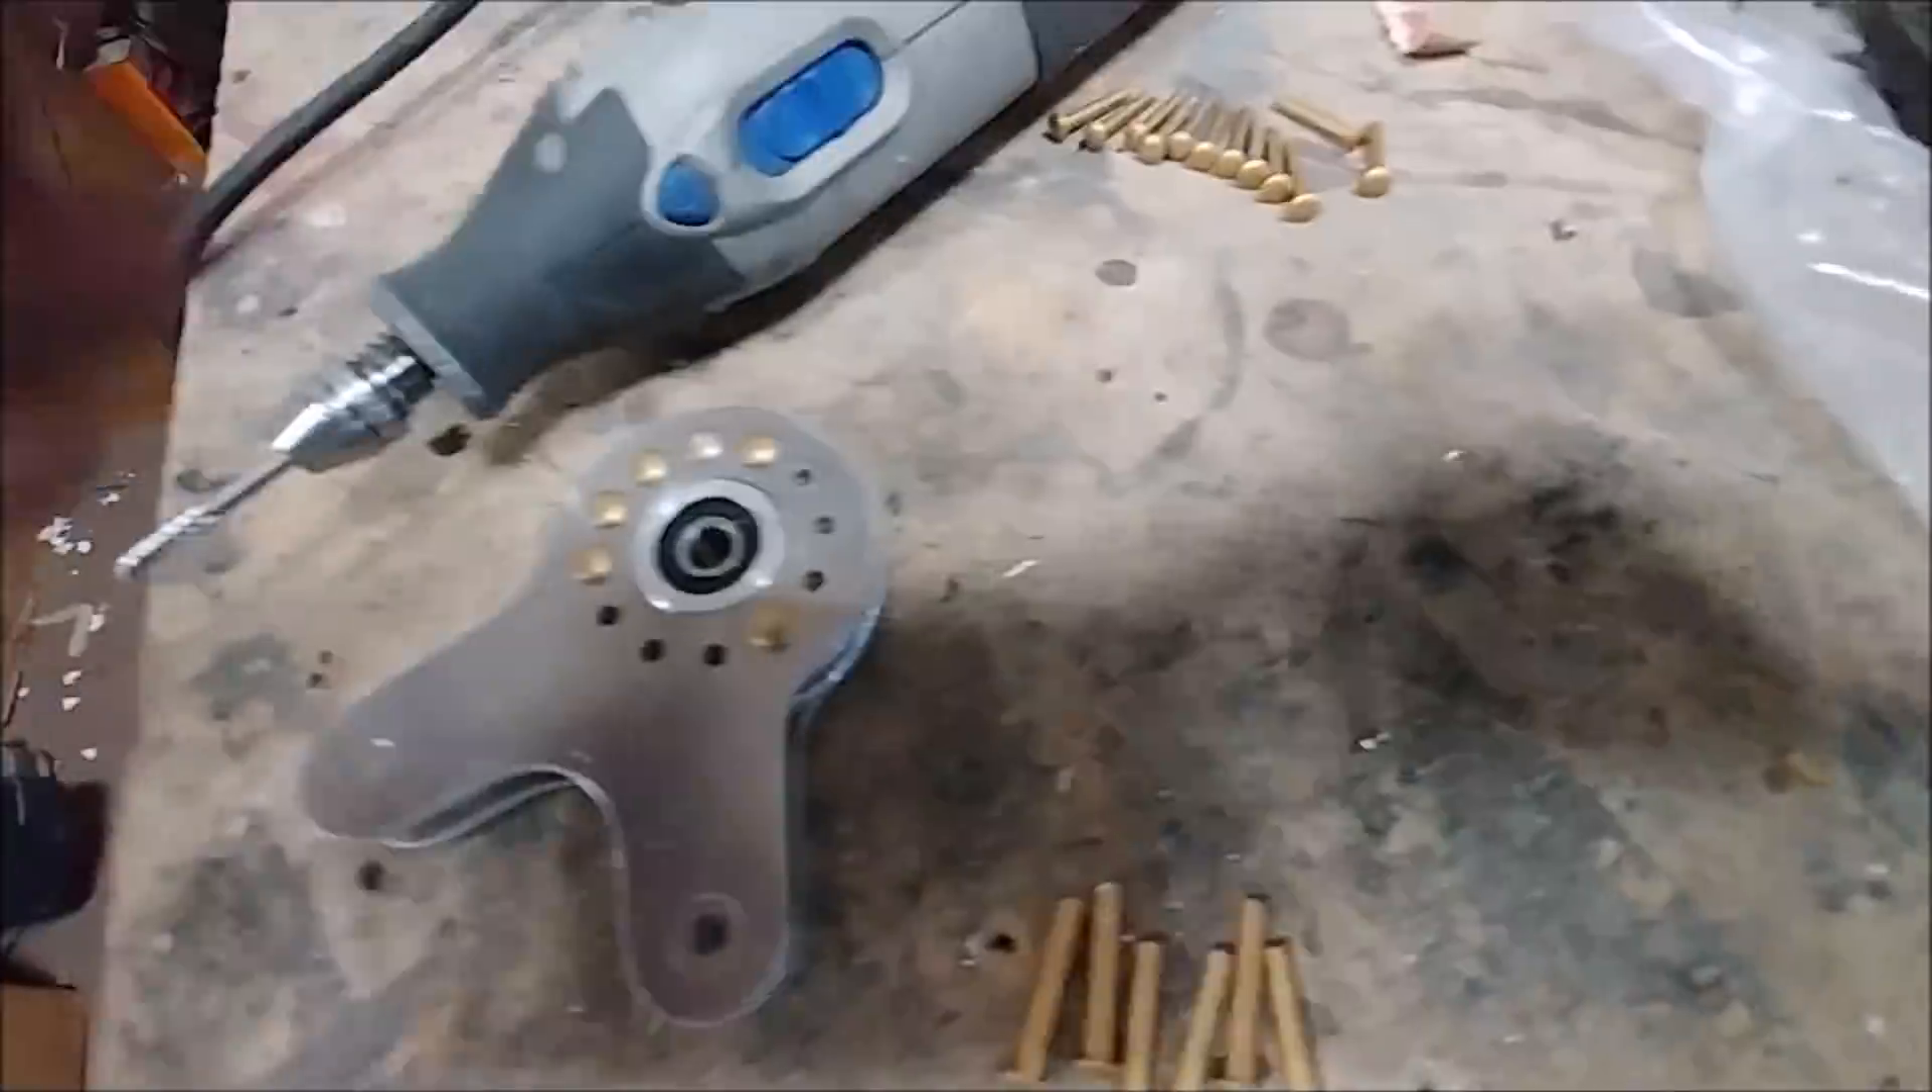As you can see here i've already started riveting the first one together so there's the the bearing in the middle there and then four different pieces that make up that bell crank.